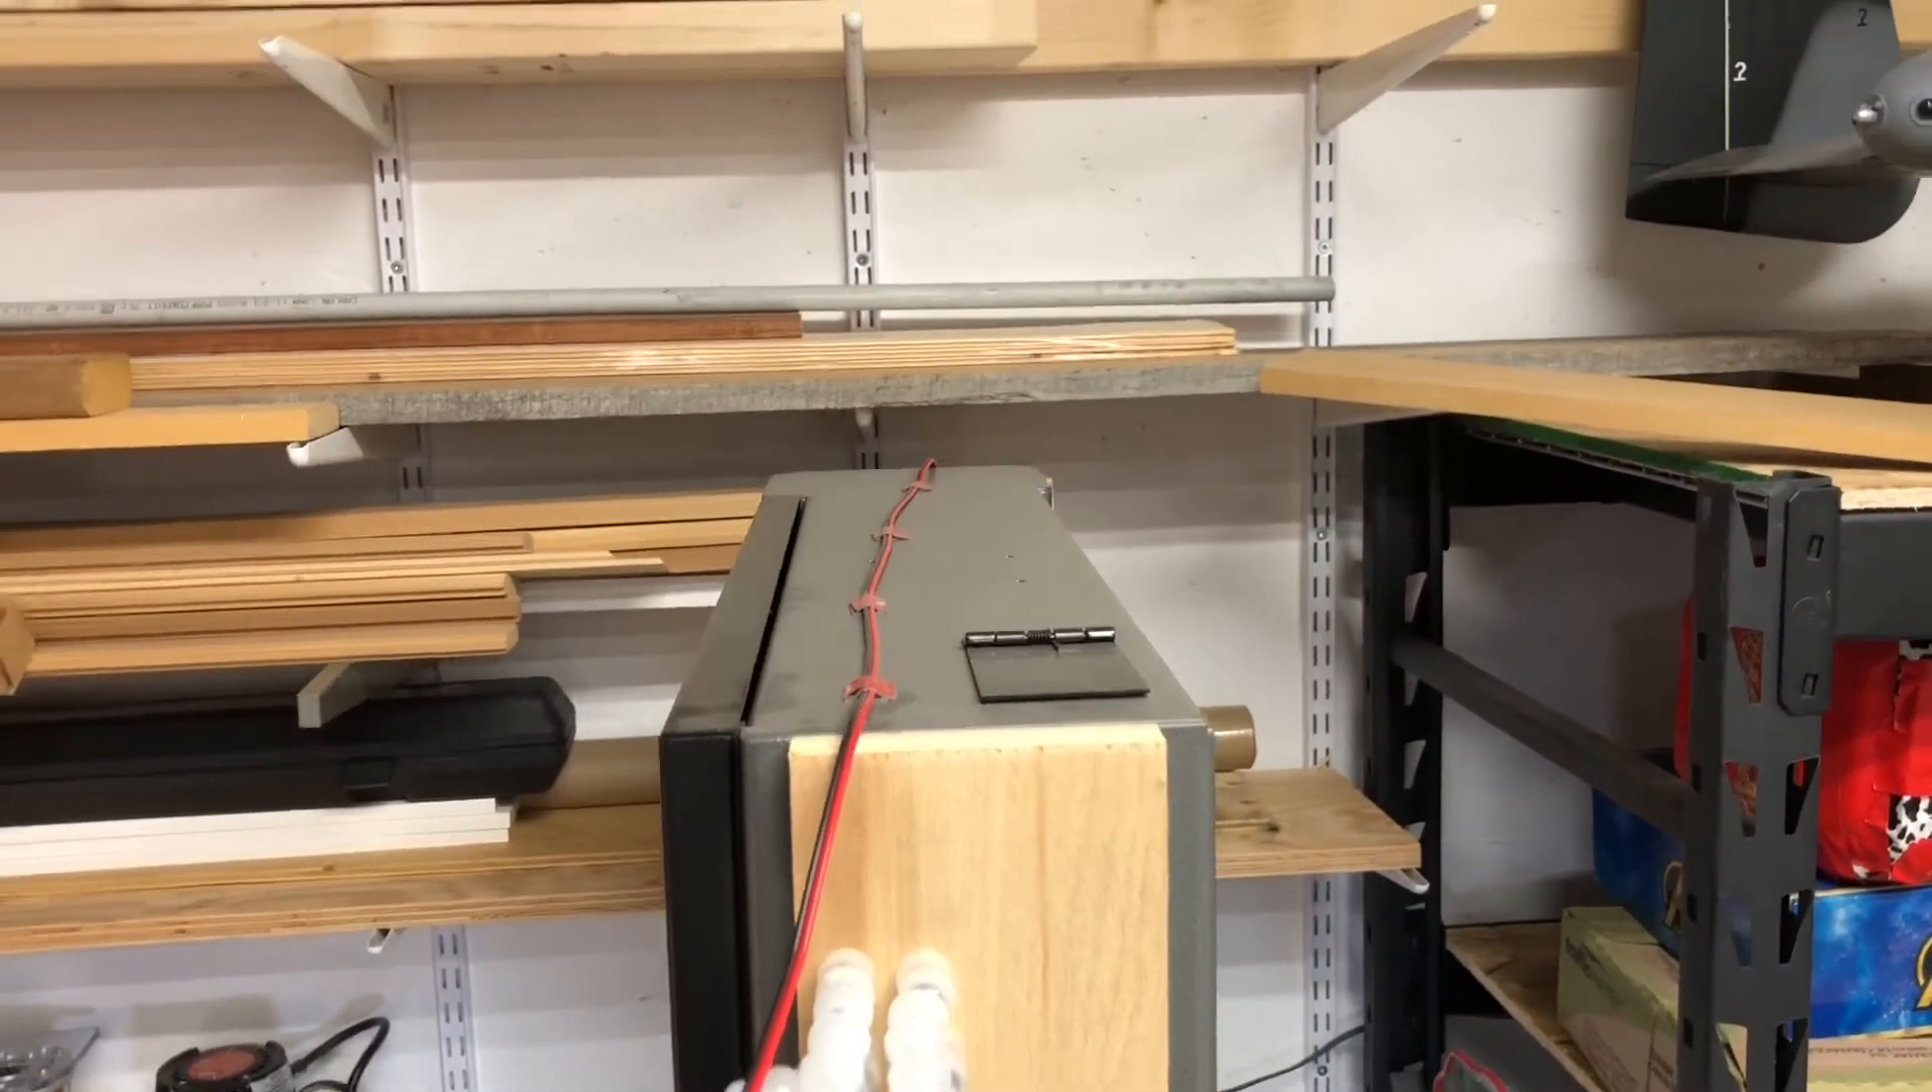All the wiring tucked in nicely here, zip tied up, all the way connected to the wire going down the back of the saw.